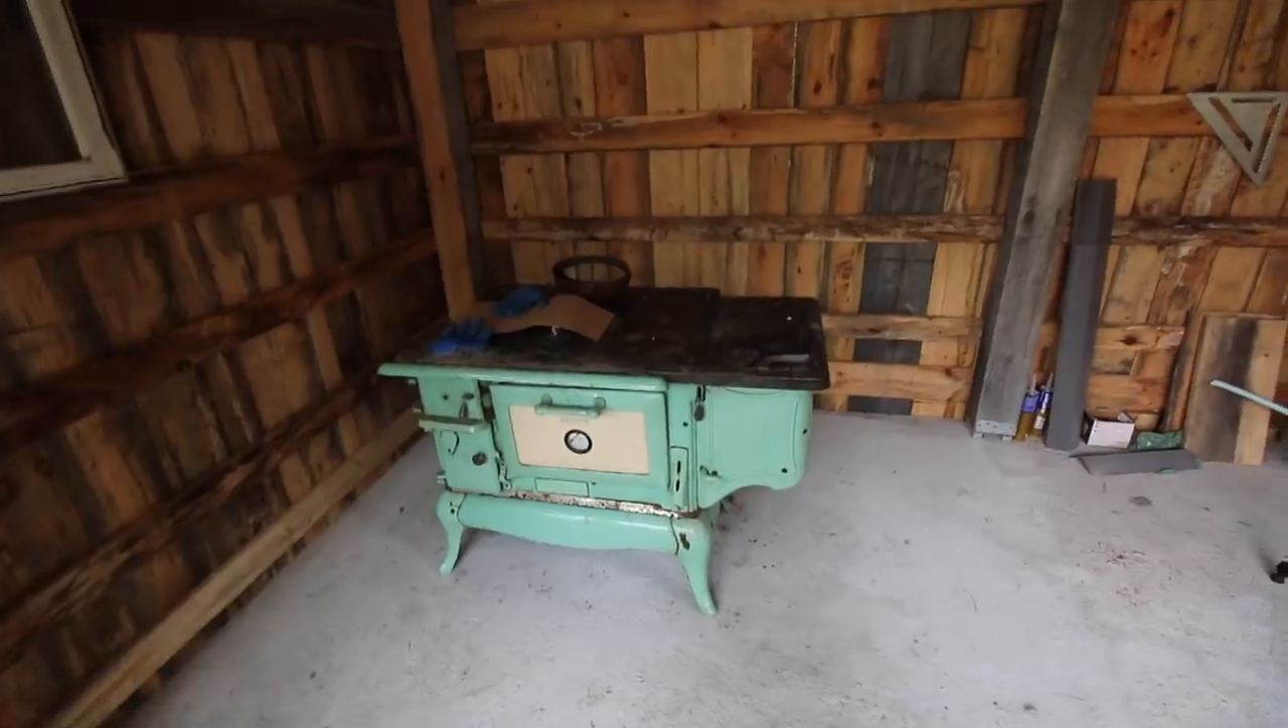Alright, now we got the stove set in place.